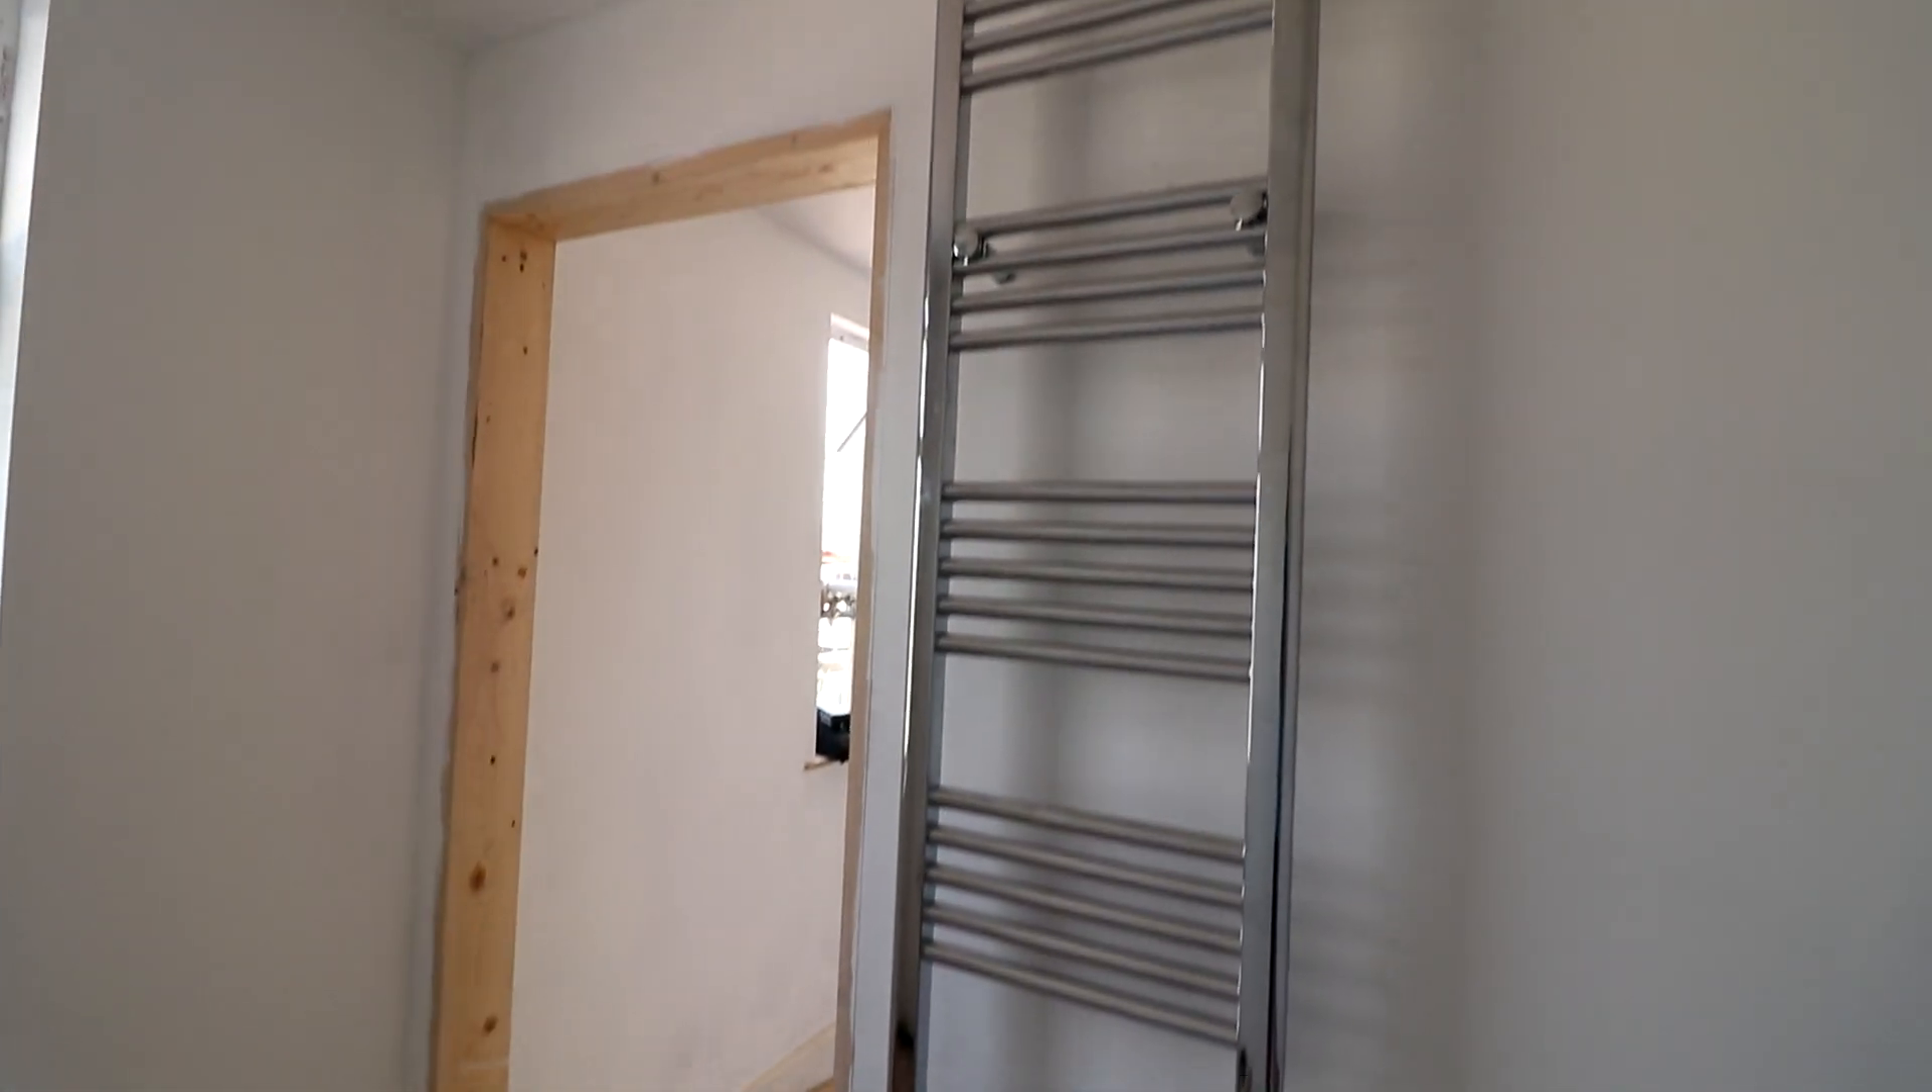And the towel rail has gone up so that is a beast and also radiator has gone on as well so that looks cool.